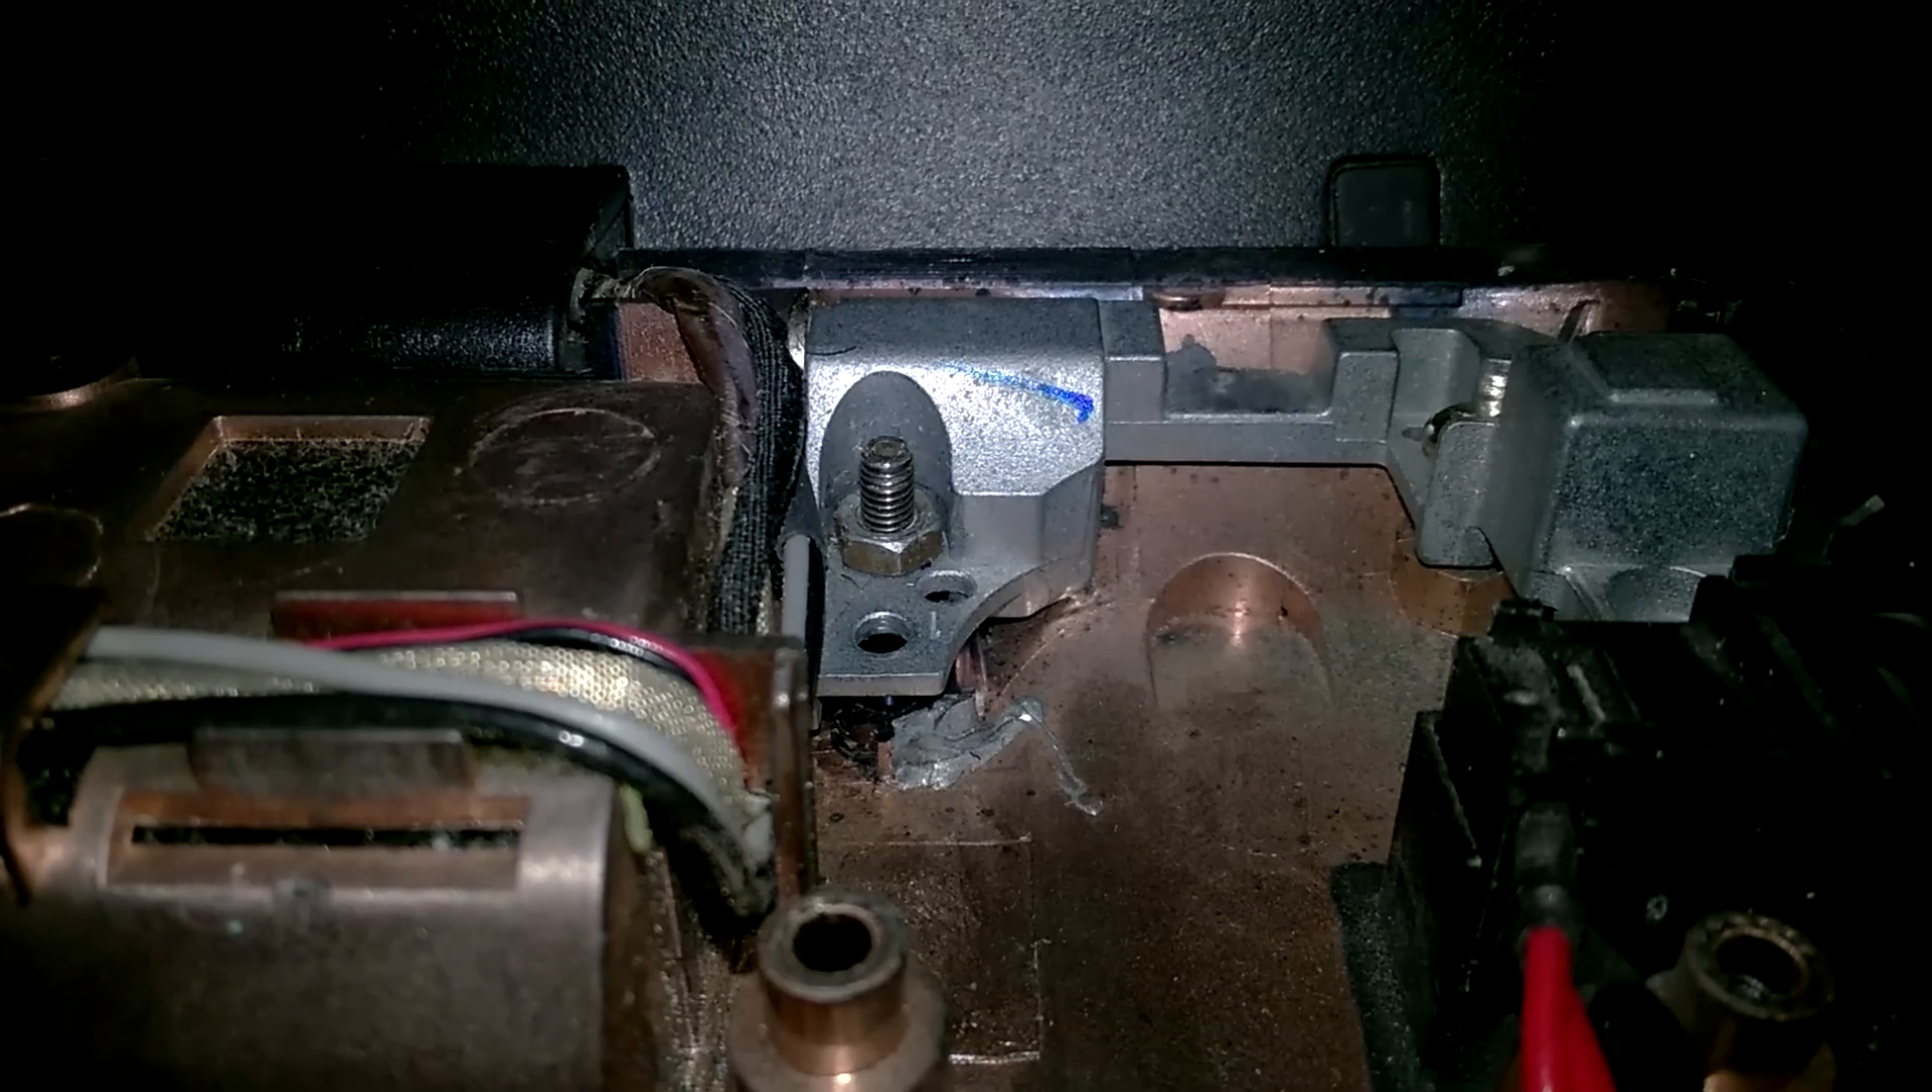Добыв небольшой болт из детского железного конструктора, я запихал его в родное подраздроченное отверстие и затянул гайкой.